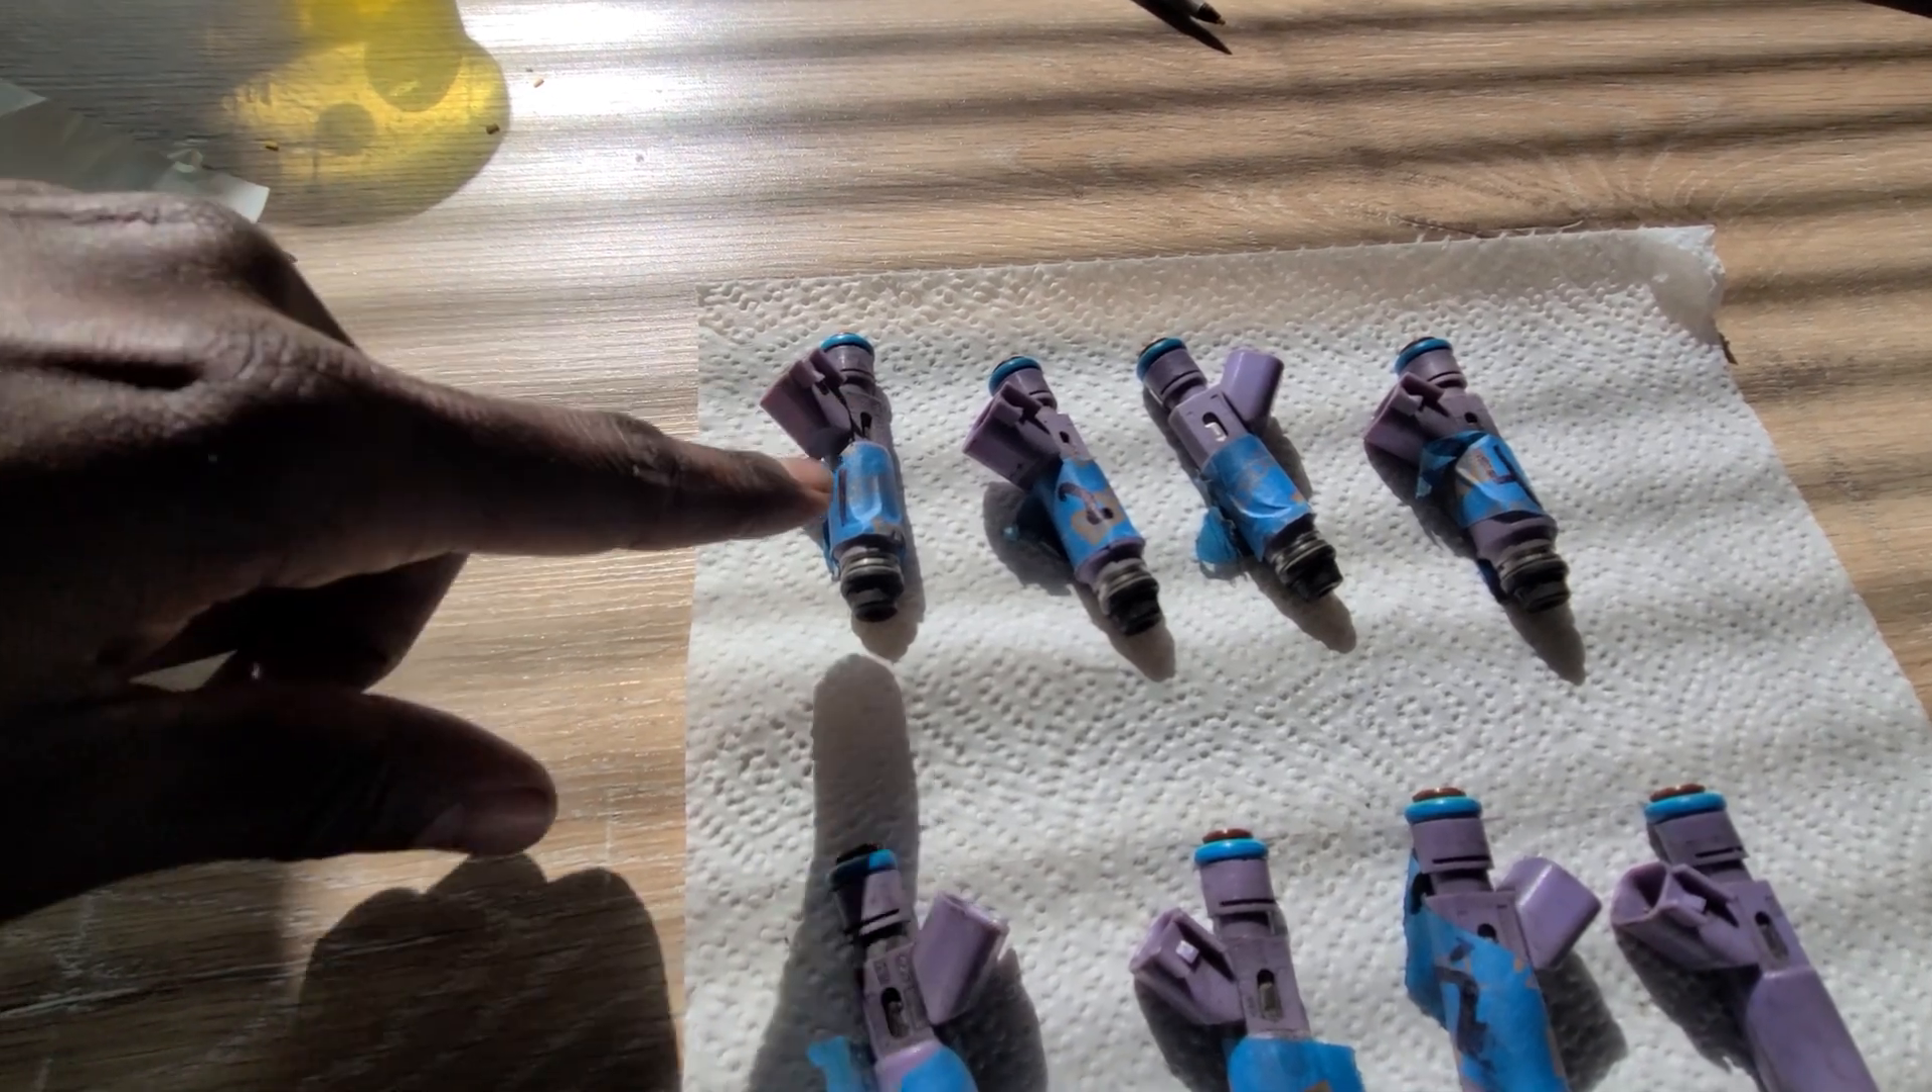Alright so I have all the injectors actually out of the truck and I went ahead and labeled them so I knew what order and which cylinder they came from.